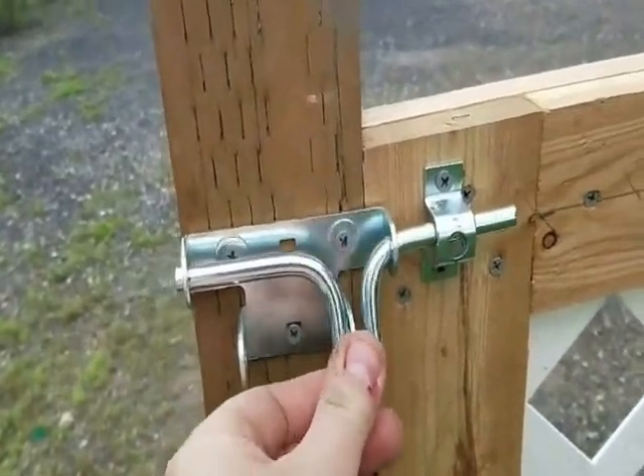I got the new latch on there all slidey nice and good the gate's all locked up.